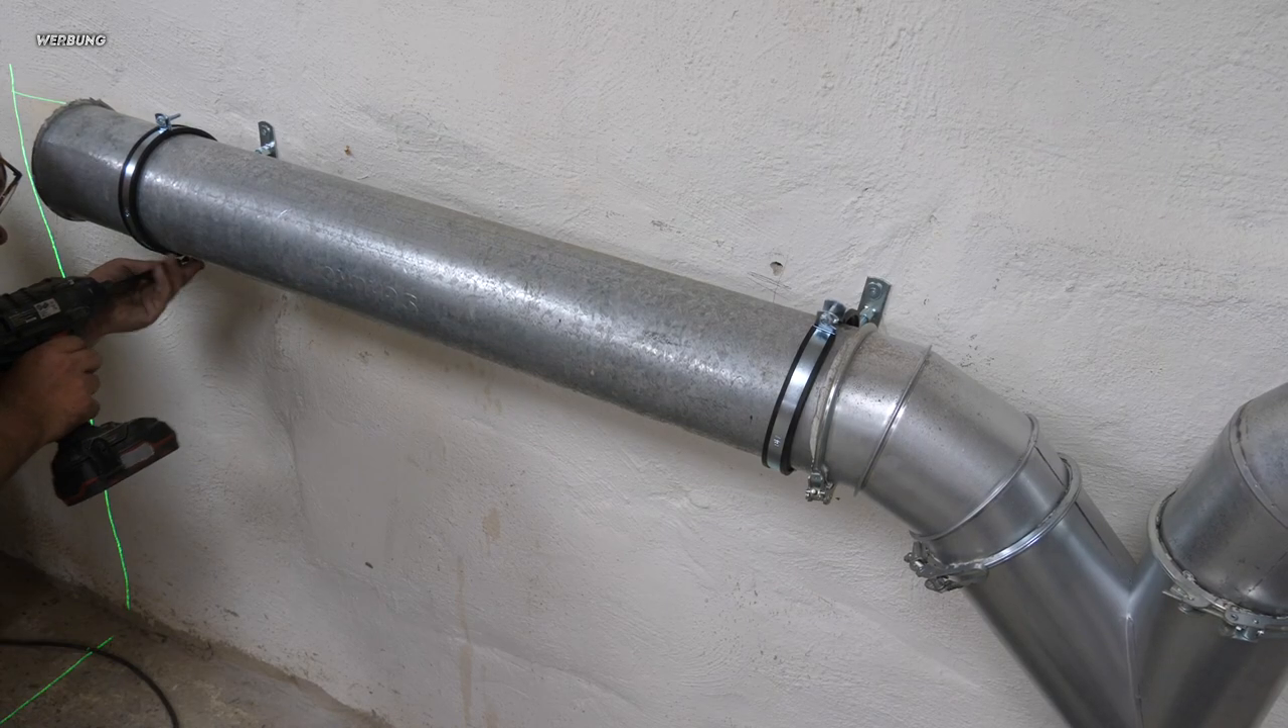Nachdem ich dann aber alles an der Wand befestigt habe, konnte ich meine Rohrleitung einfach dort einhängen und auch nochmal verschrauben.